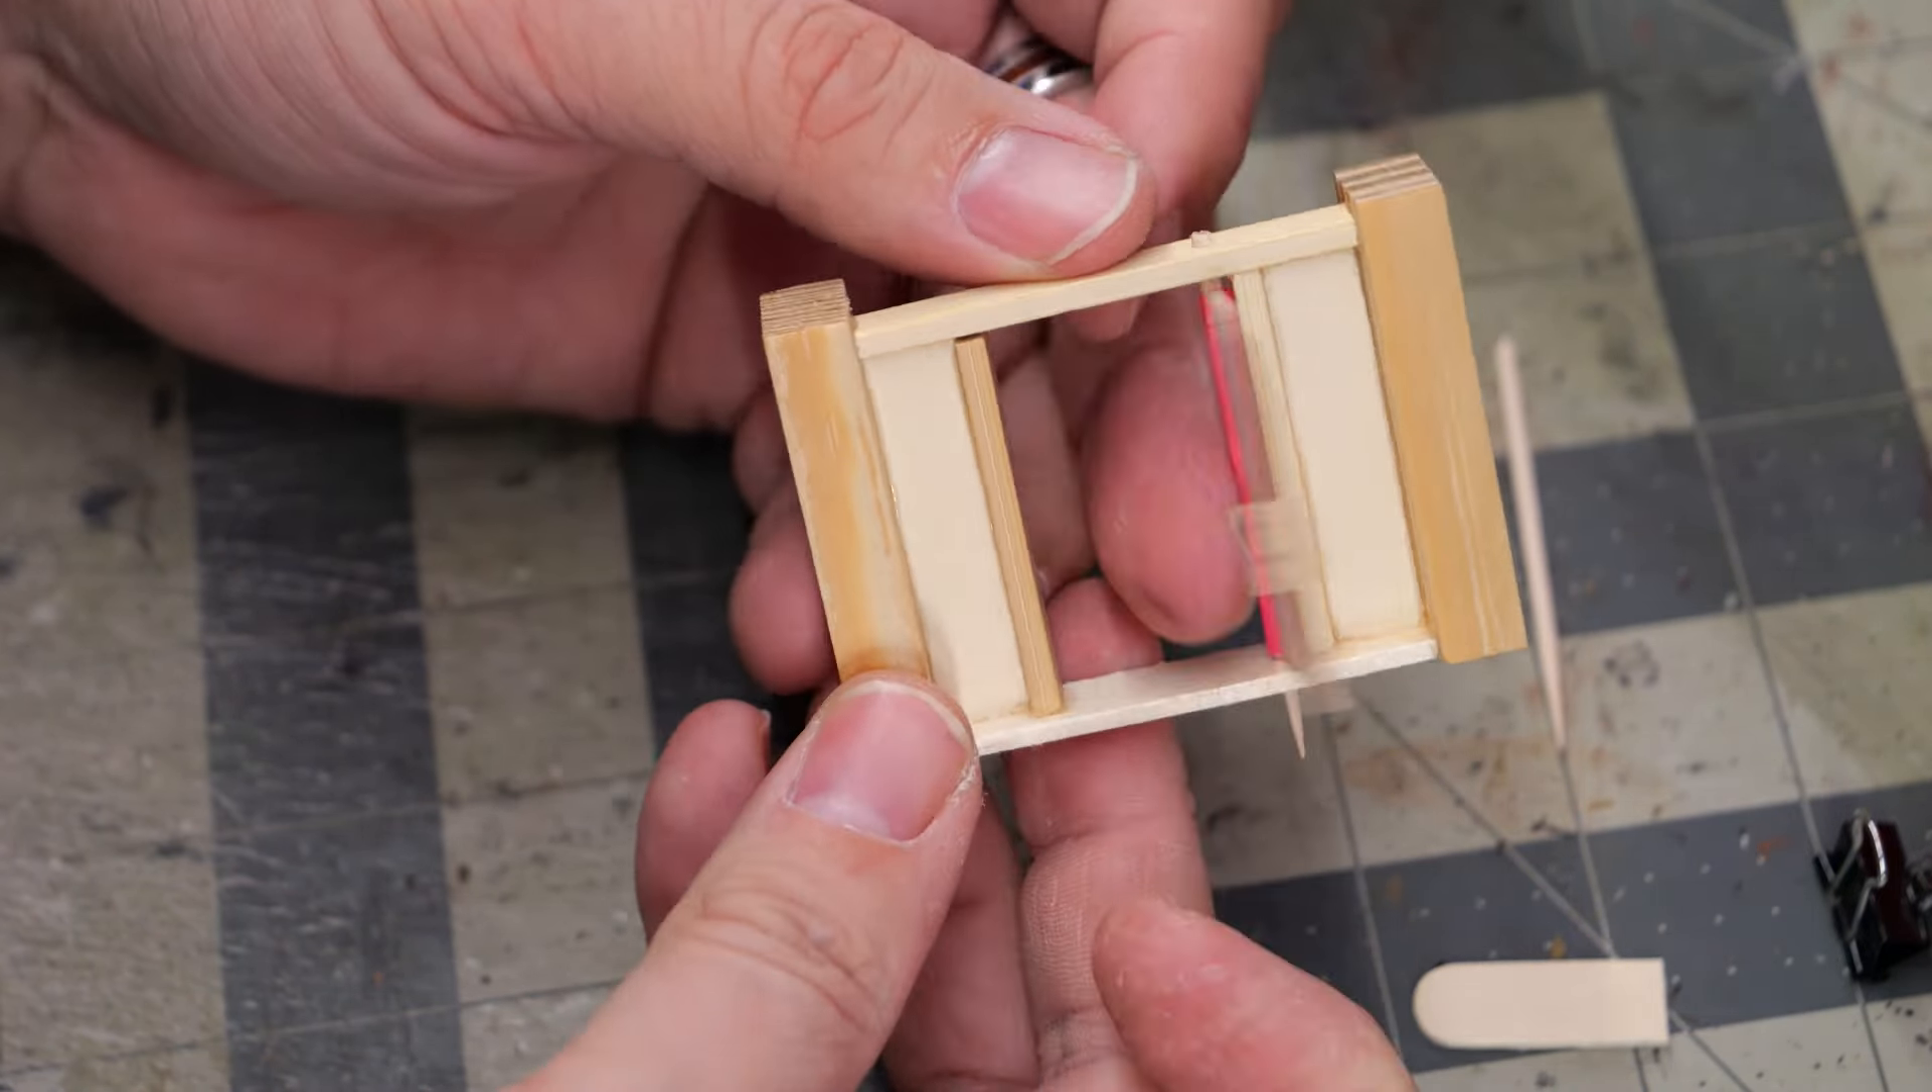So here I've attached the side supports and I'm just going to show you how the hinge is going to work.